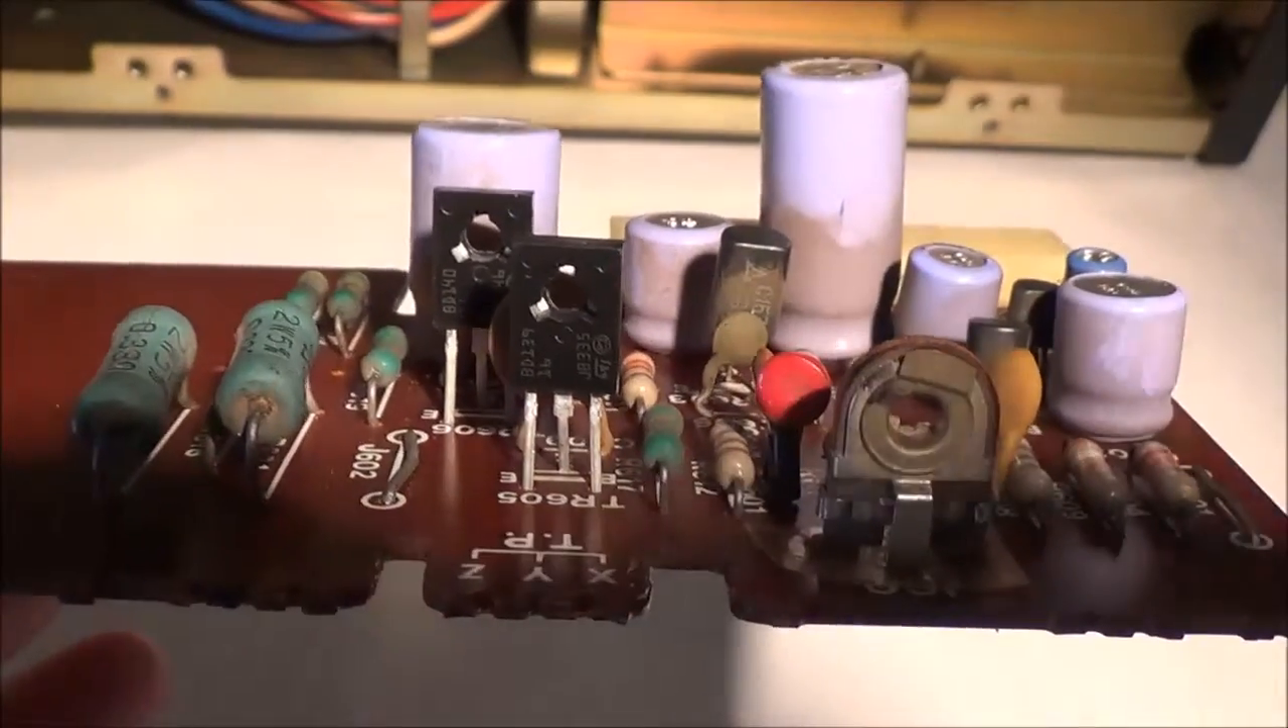So I put the matching pair of driver transistors back in.